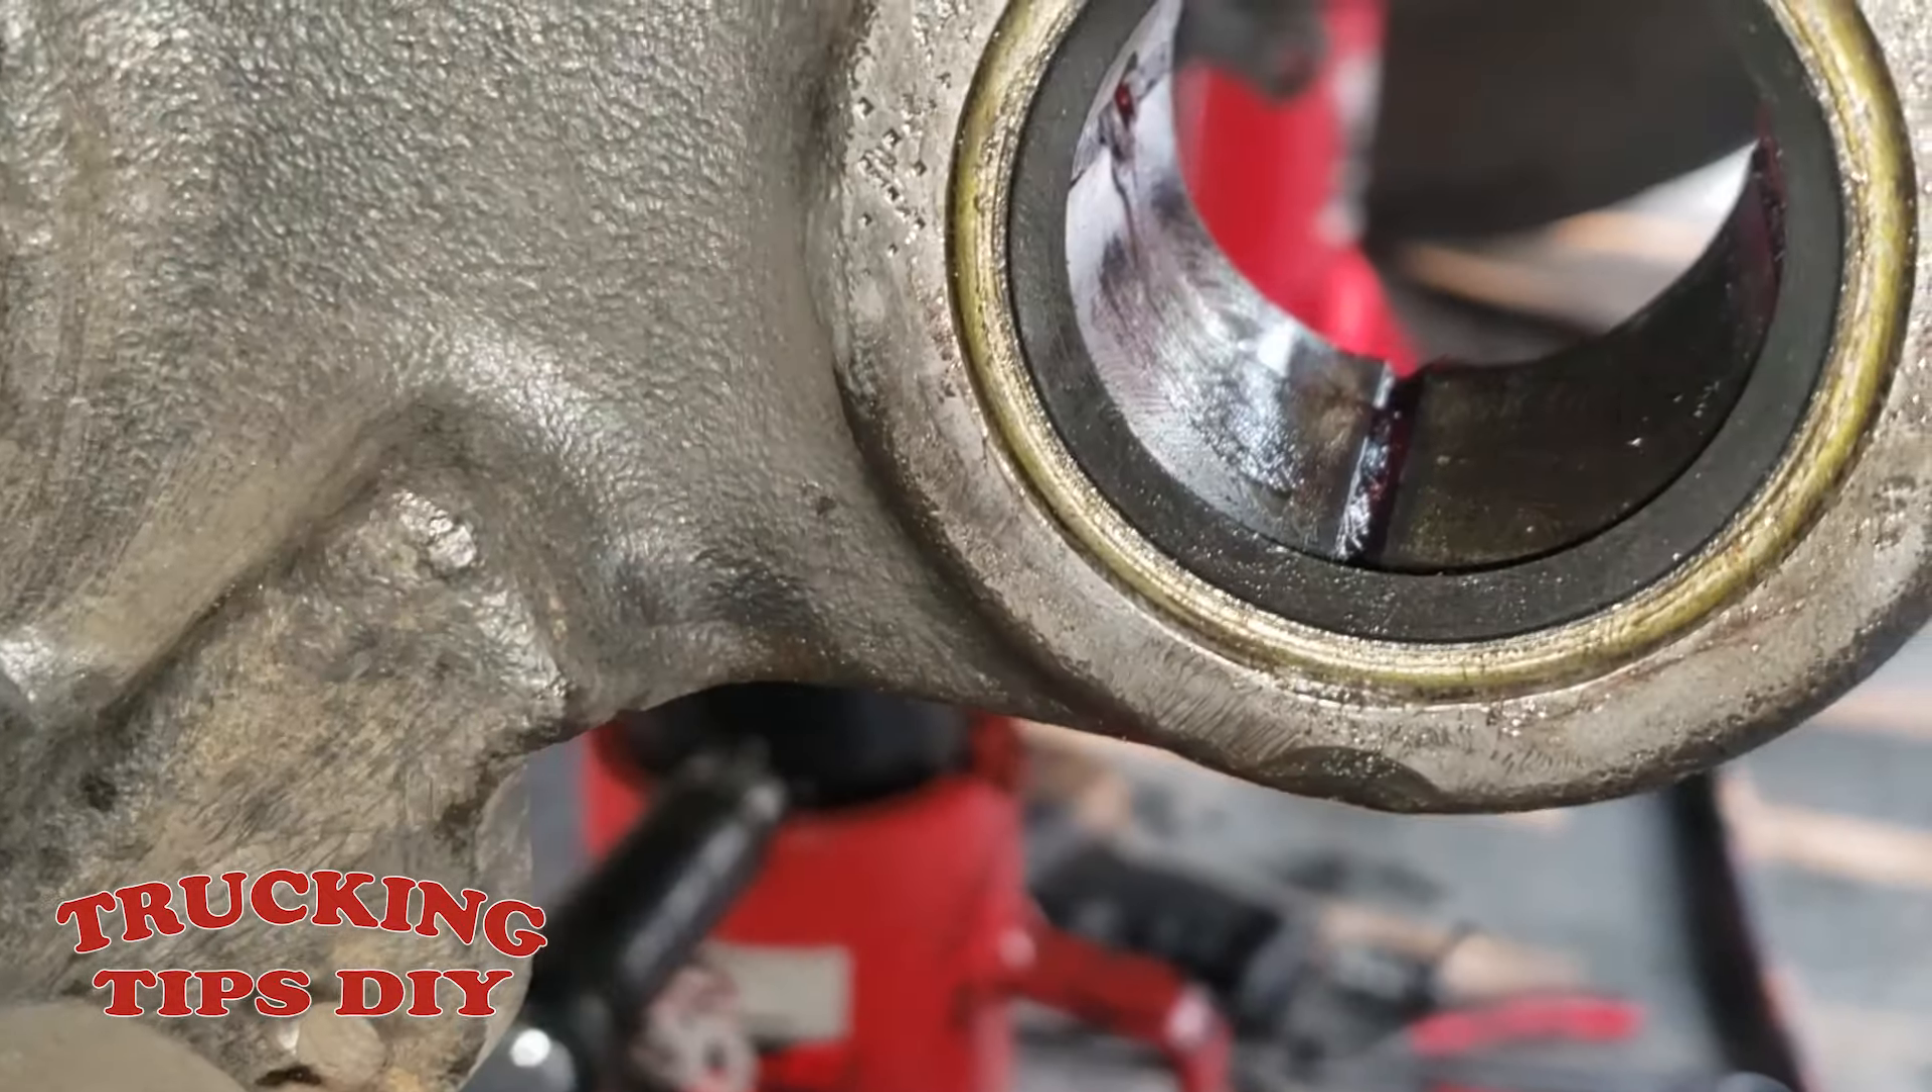So the seal is now in place.